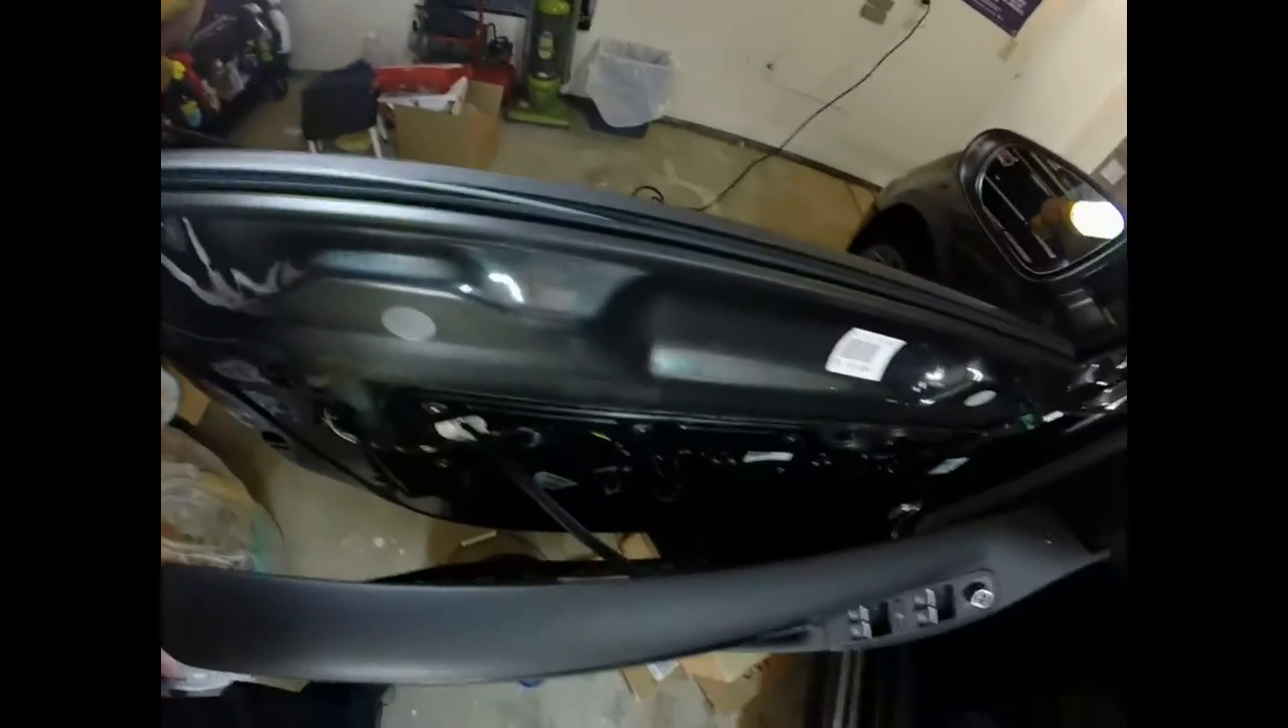So let me show you here, I got the door panel off.